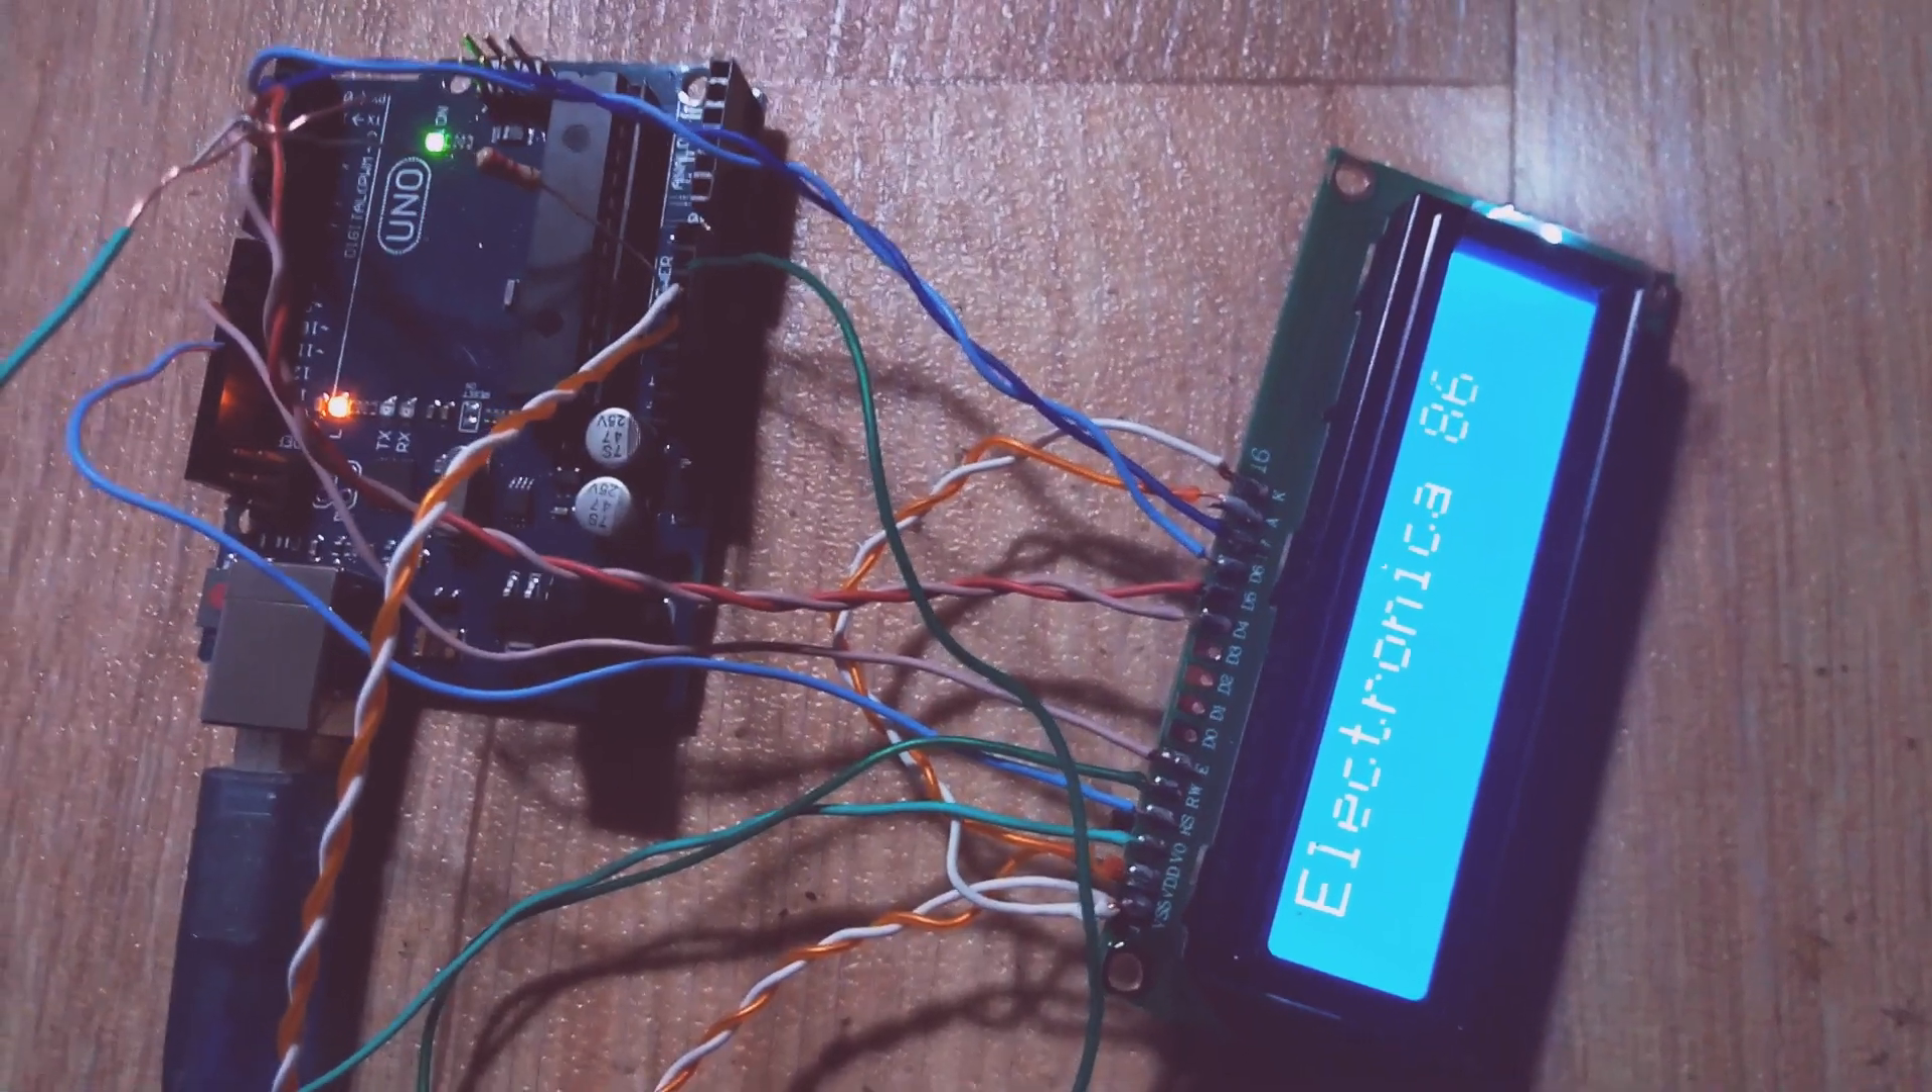Bueno ahí lo he armado al módulo y lo he conectado al arduino.